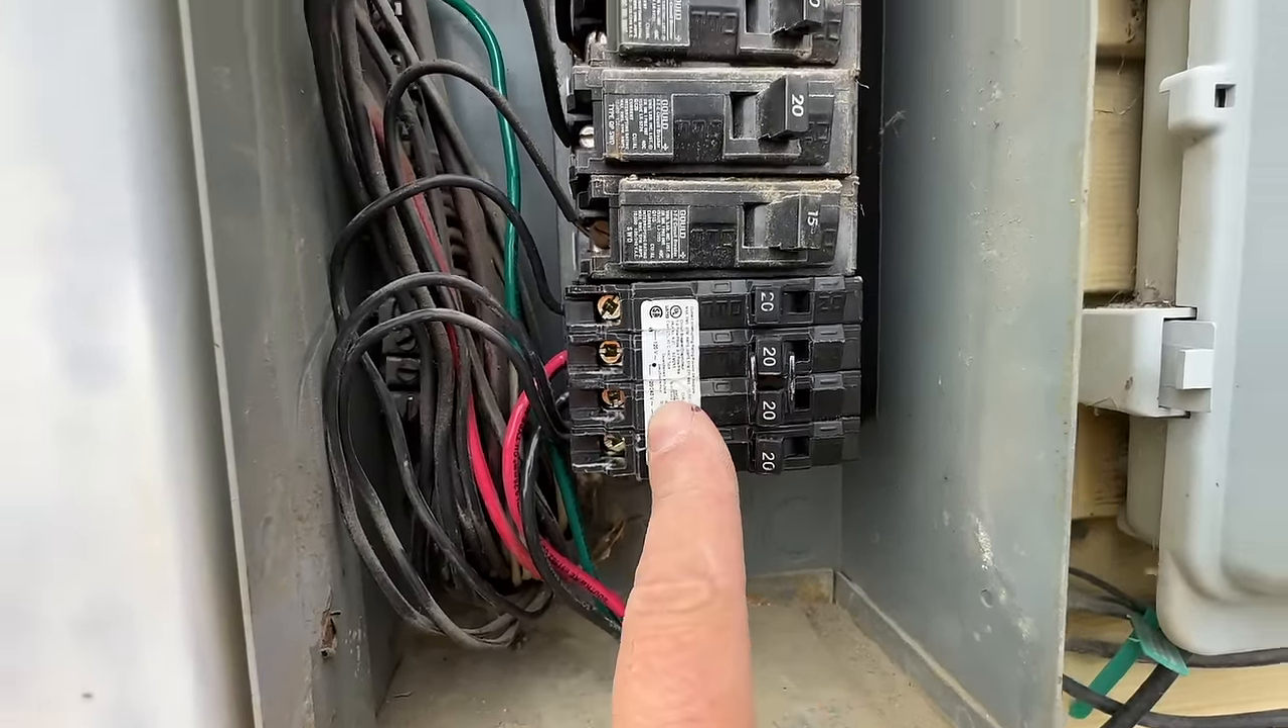So our new breaker is installed. We have the old wires that came from these two breakers on the outside ones, and we have our two new red and black on the inside. That's a connected 220 breaker there.